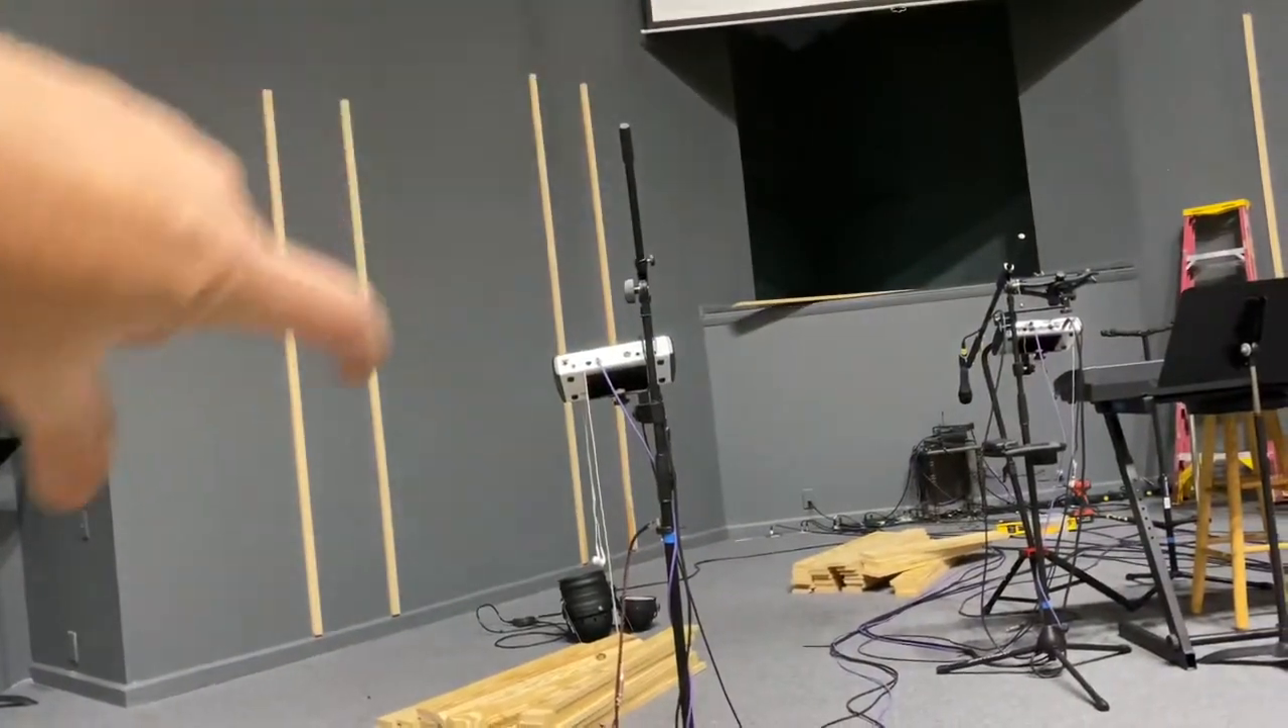All right so we've got our one by two strips put up and those are kind of like serving as our studs.